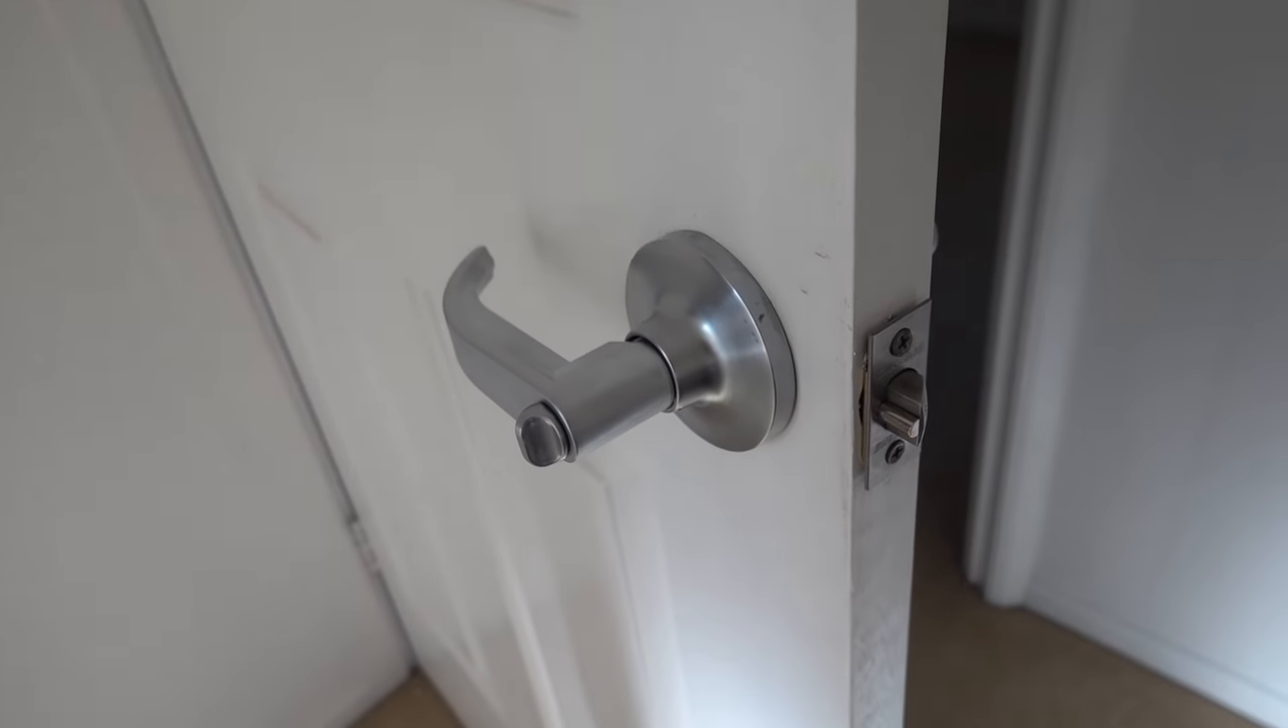So here we've got a perfect example where the latch hasn't been recessed. And as you can tell it protrudes out from the side of the door.